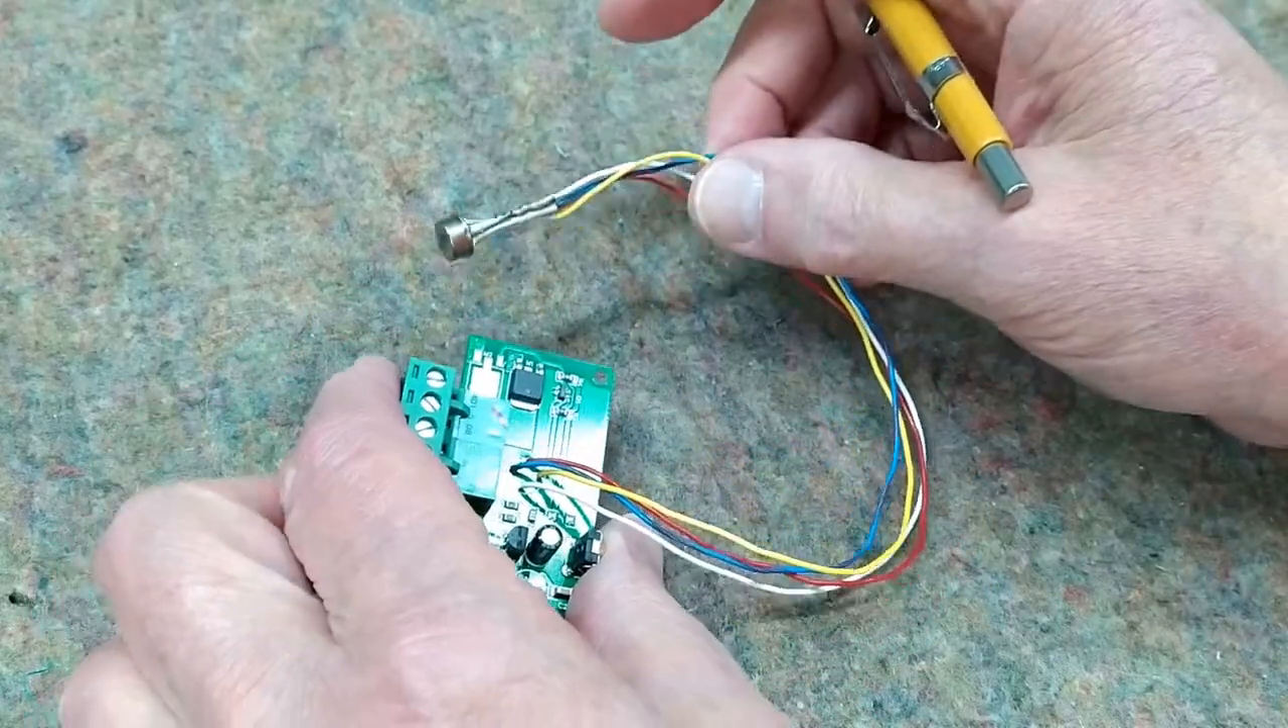And I have attached these four pieces of telephone wire.